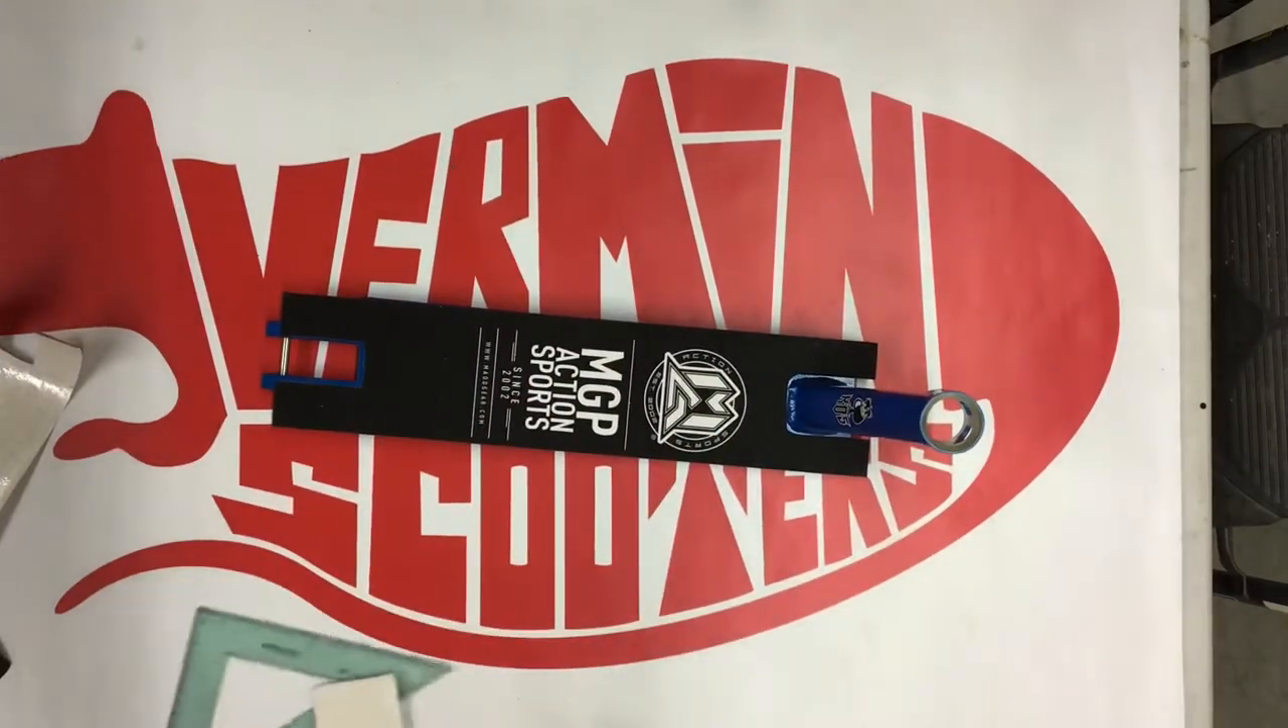Grip tape is on. Press it down firmly. Make sure there's no air bubbles.